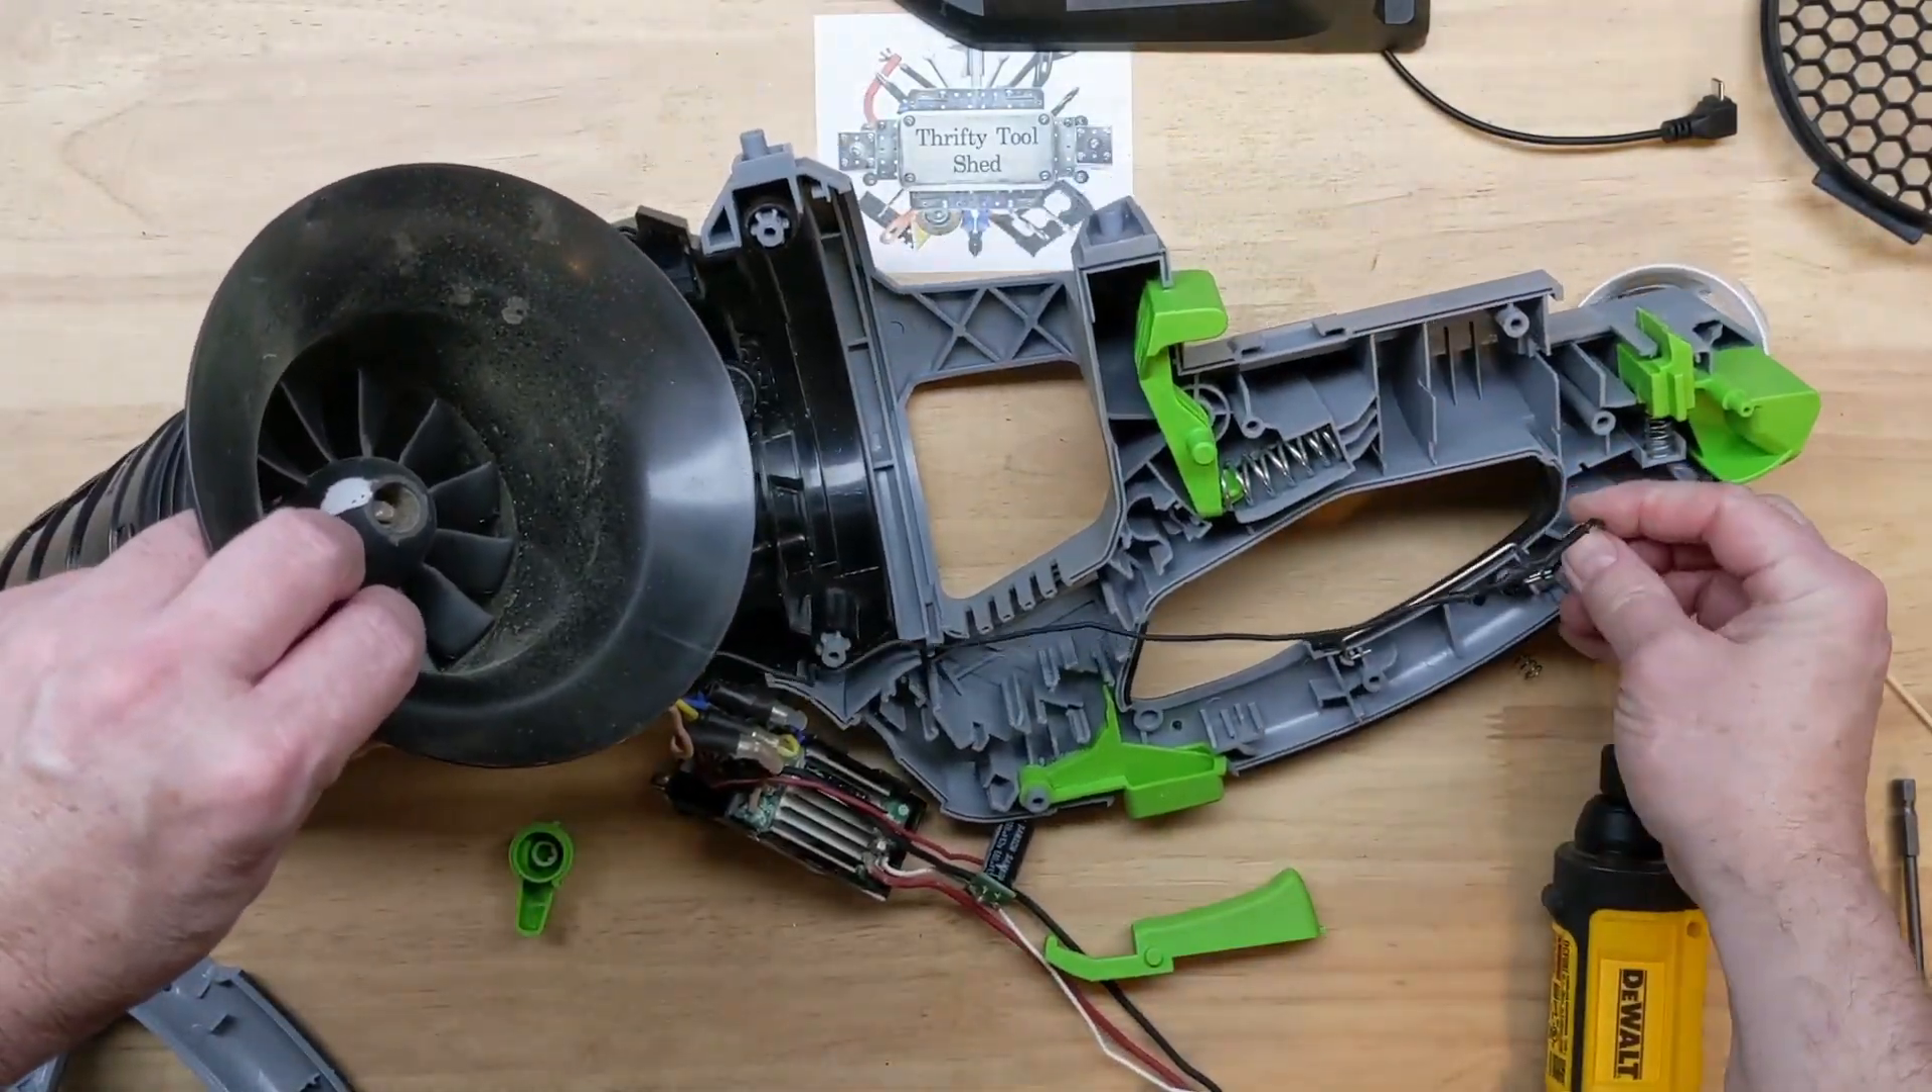And just like that we have our electronics out.